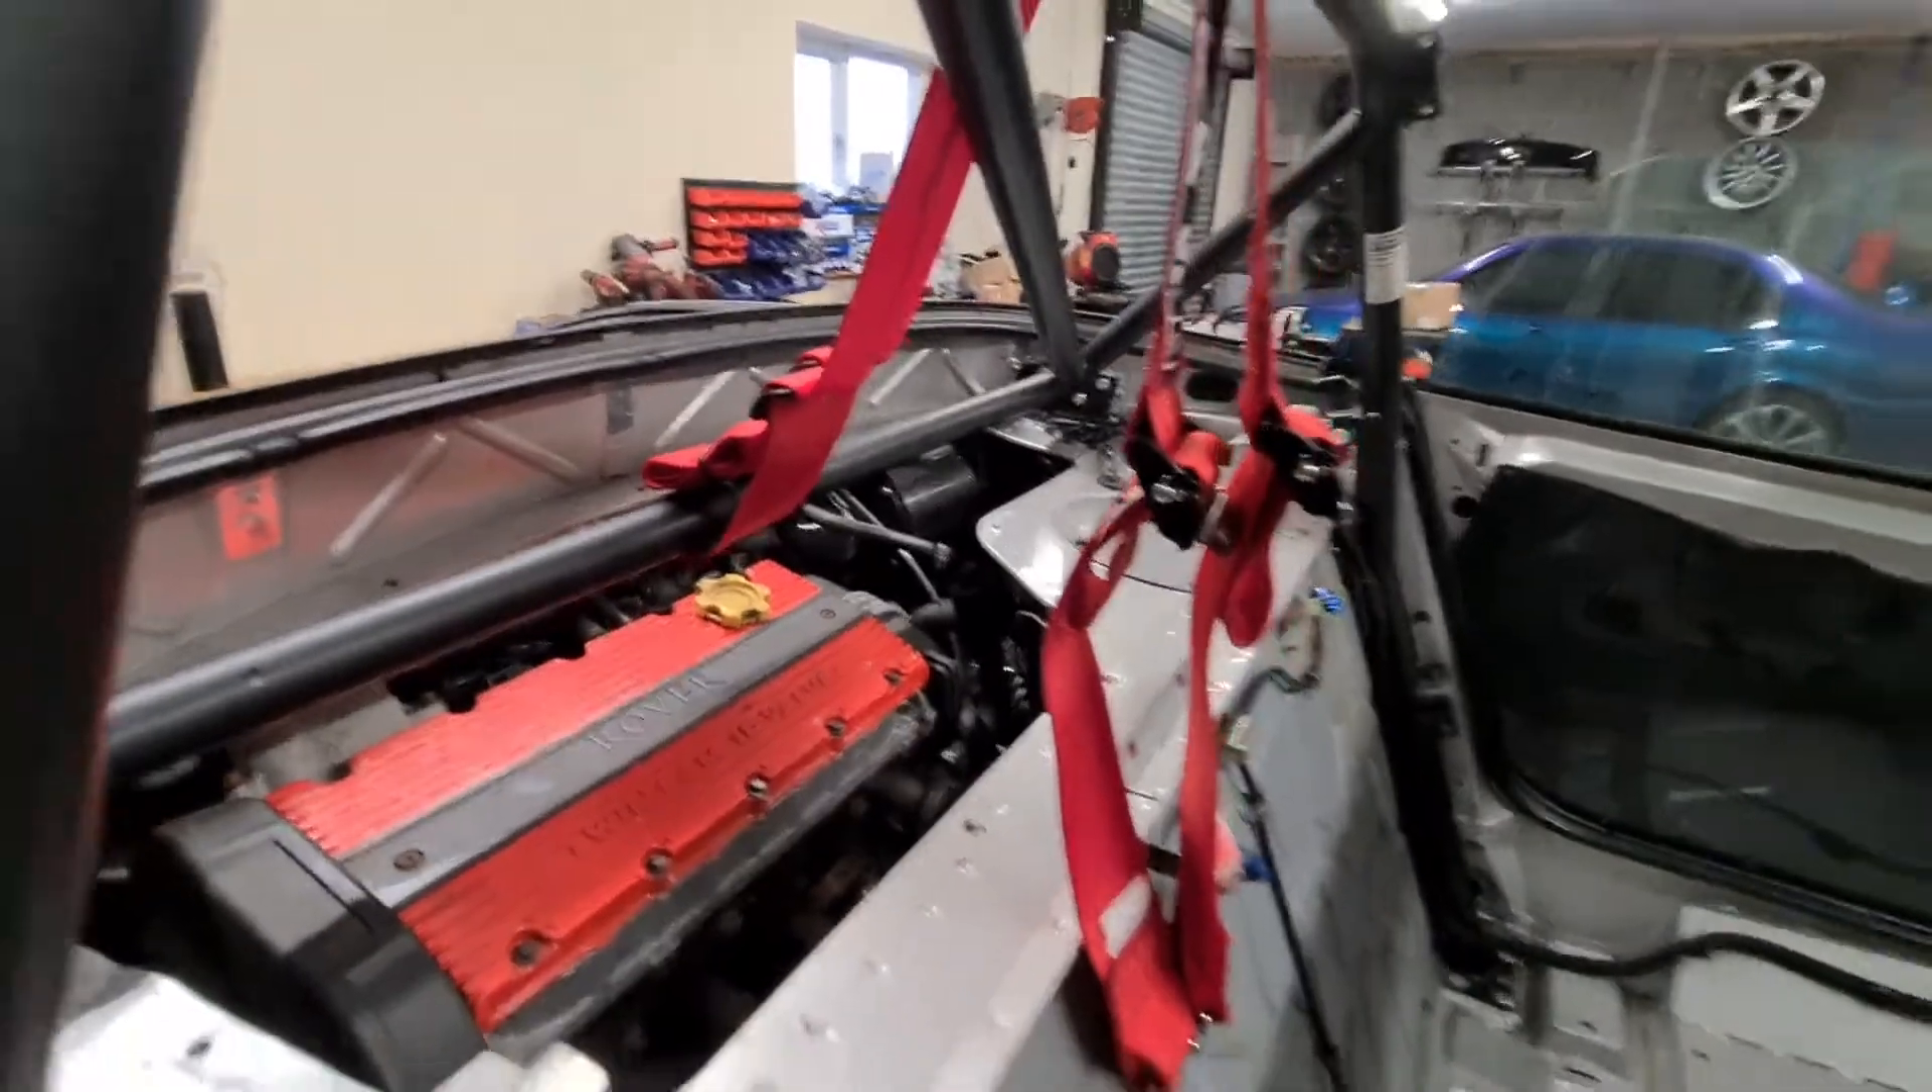I've put the roll cage the back half of the roll cage back in.